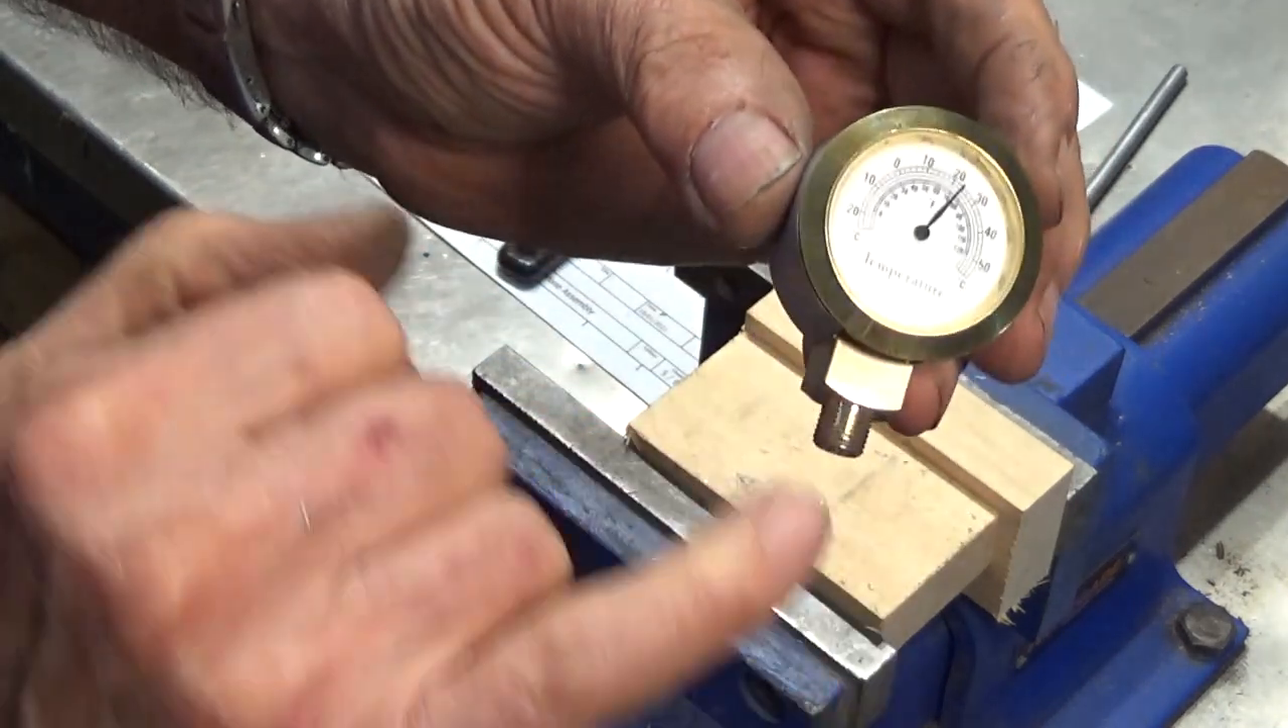And I've got the threaded coupling on here.